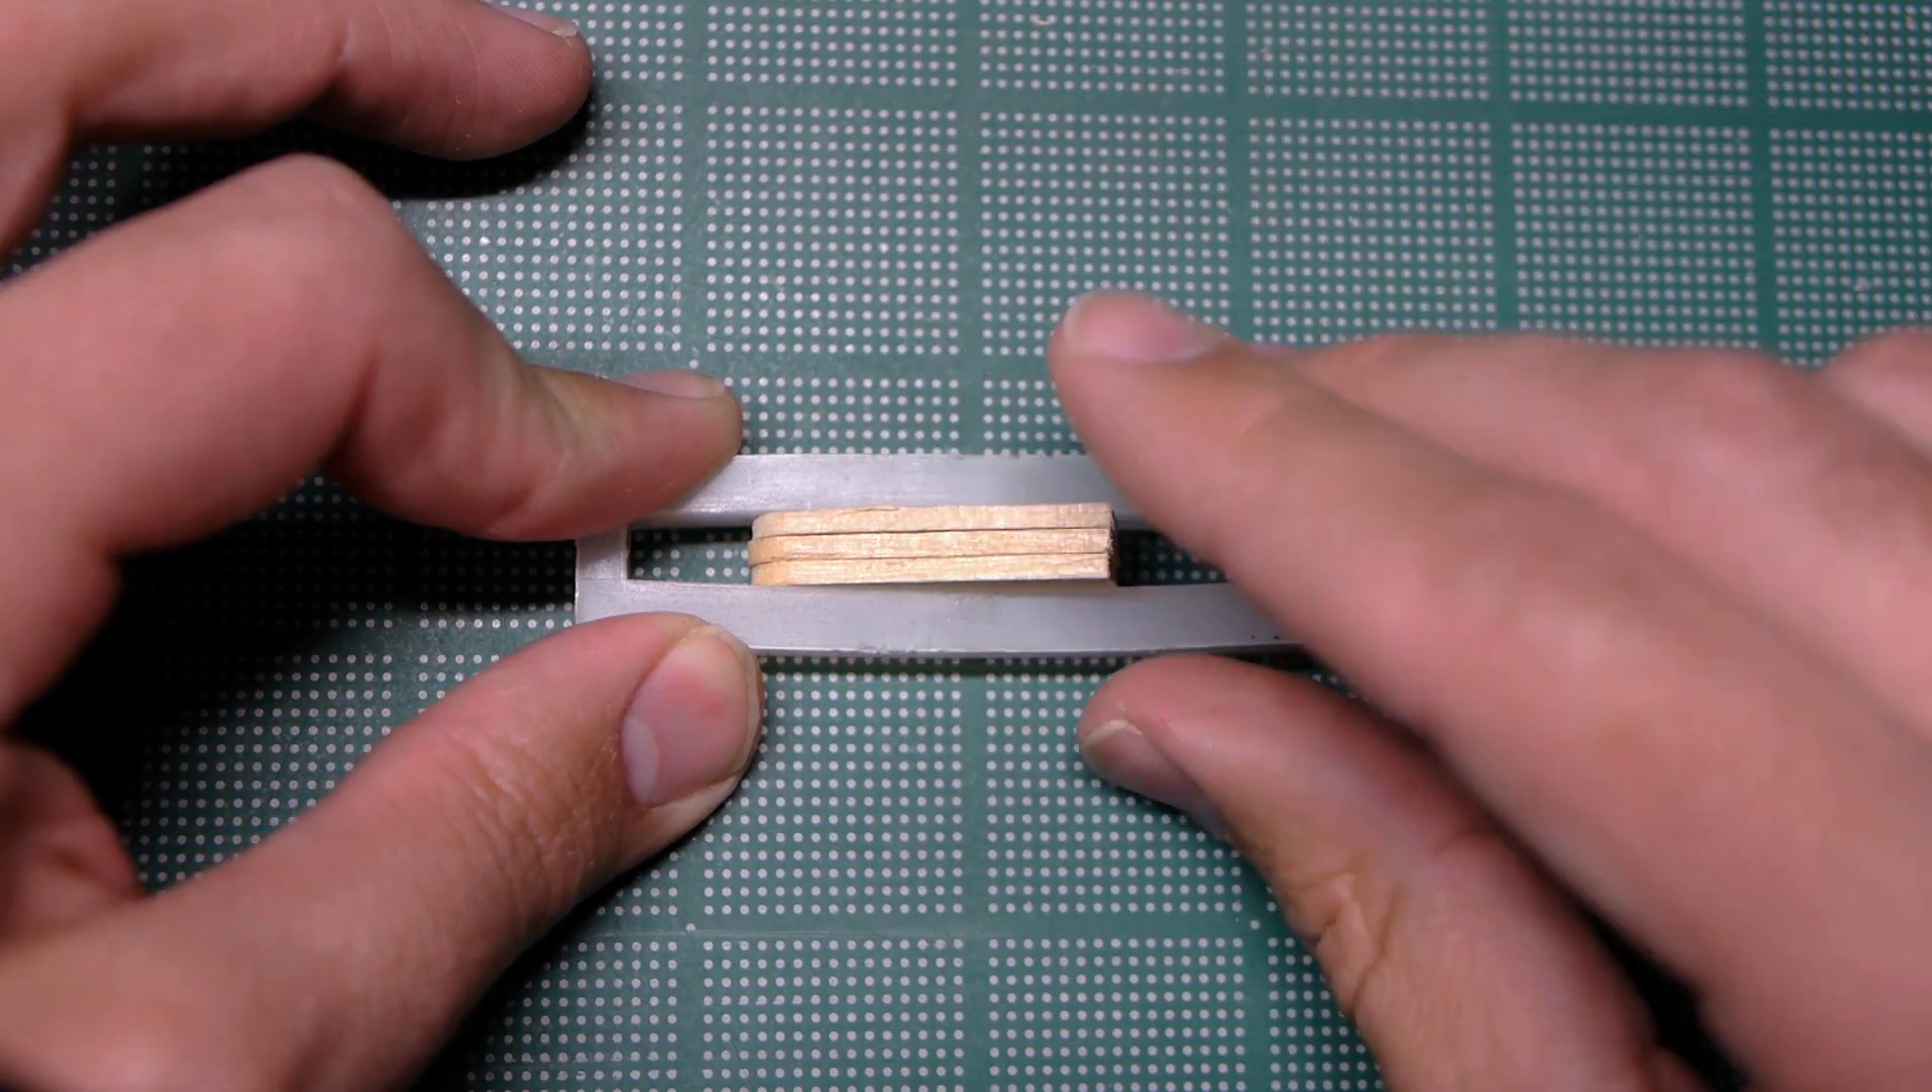I stacked and cut a few popsicle sticks and fit them snugly inside of the bobbin.